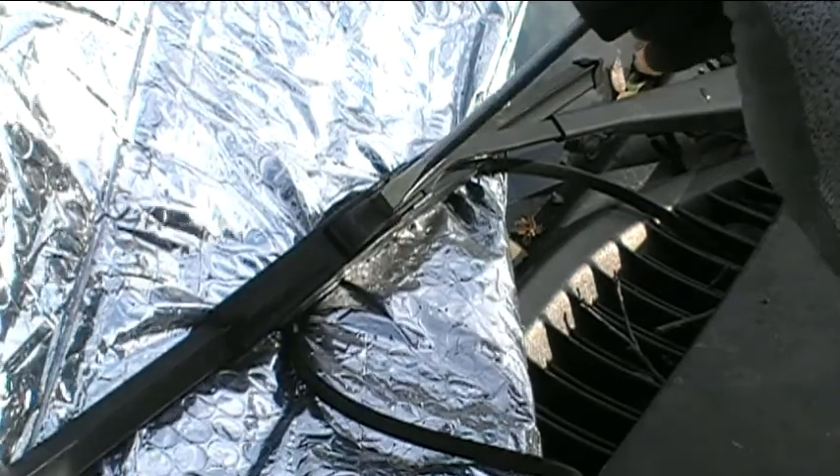Okay, so now I have the sunshade underneath the wiper arm.